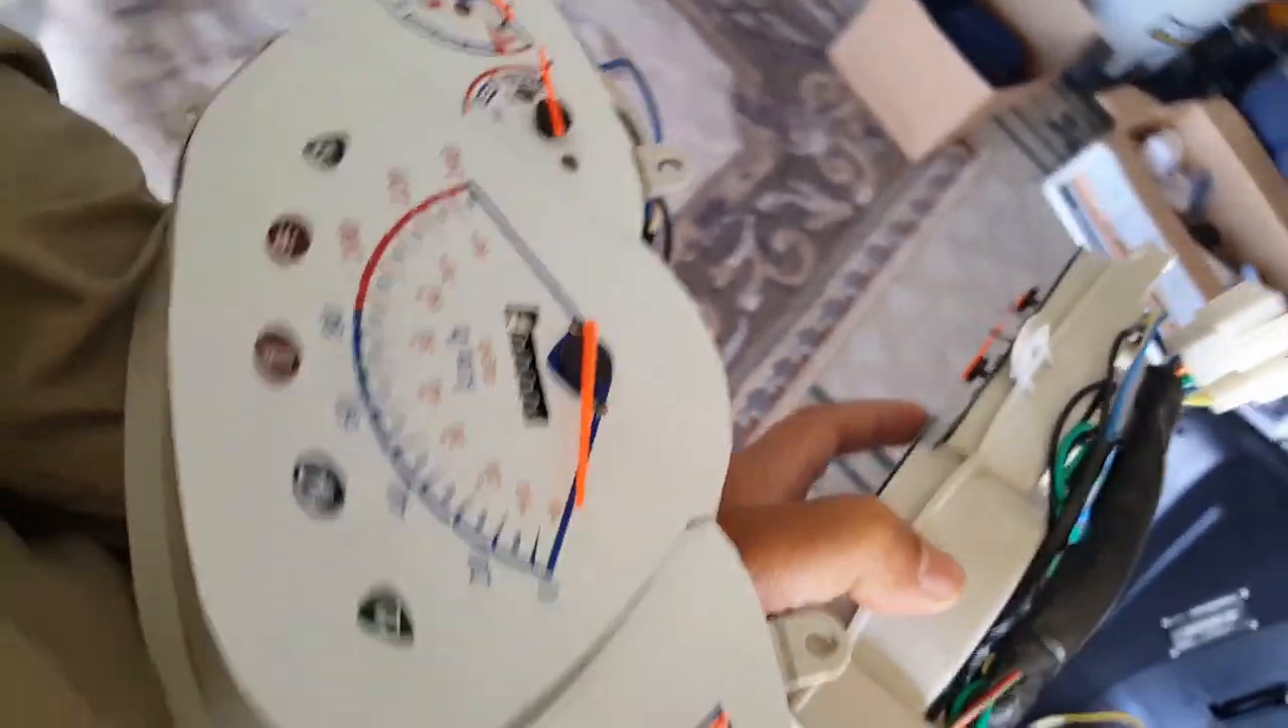Okay, we got the gauge cluster out here.